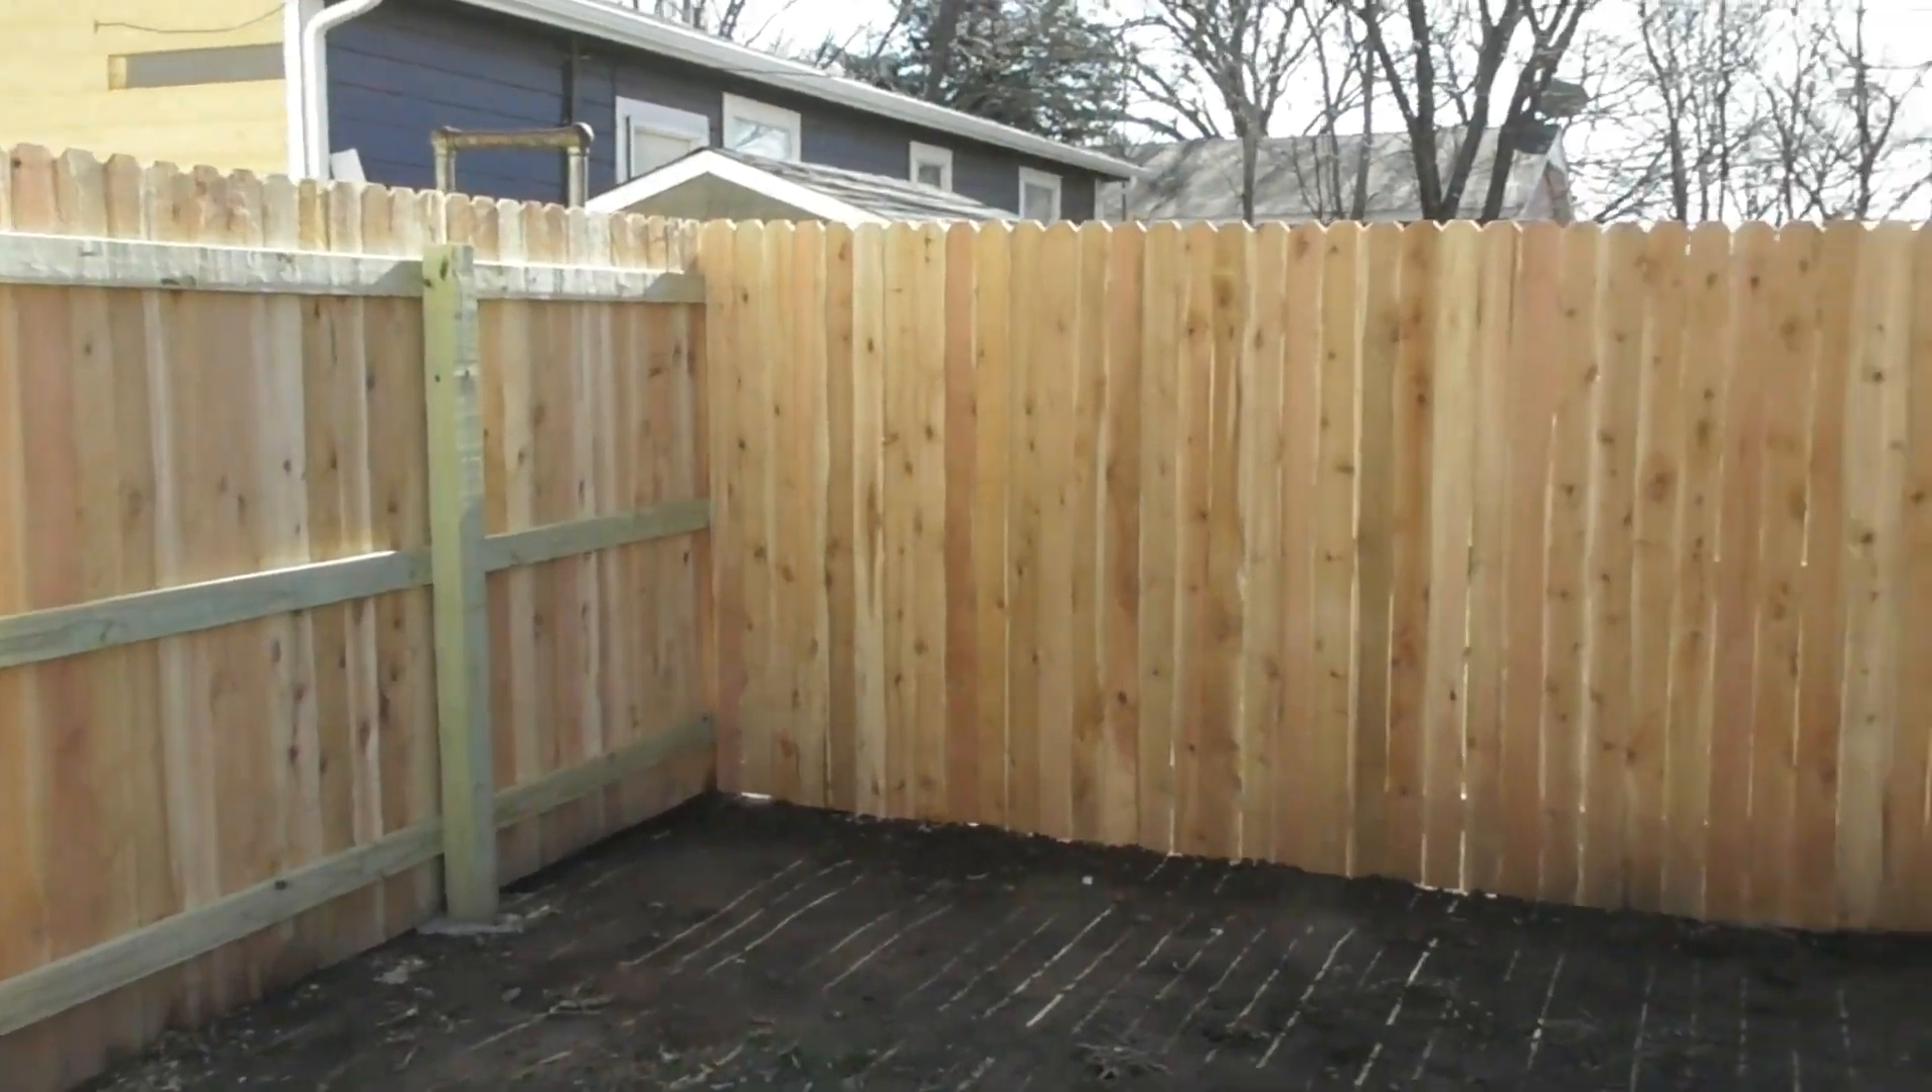So I of course got all these pickets installed. I set the corner ones.